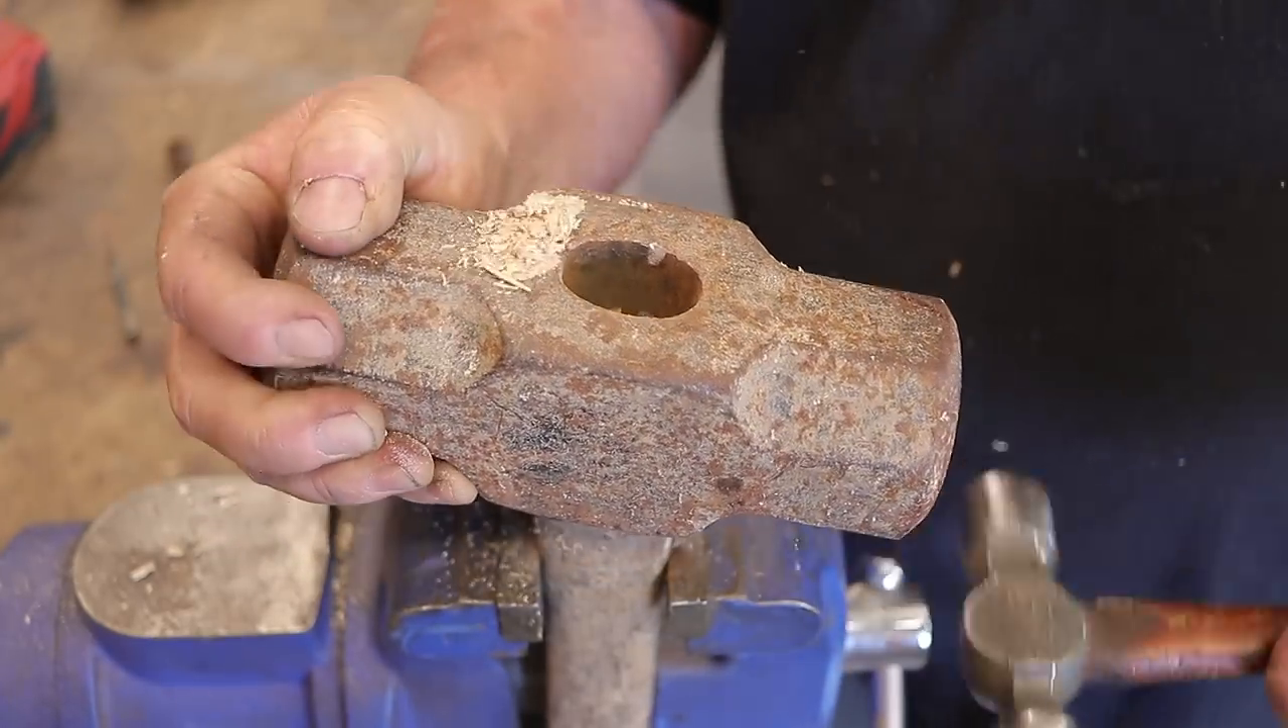But anyways once I got everything all out I was able to take the sledgehammer head off really easy.